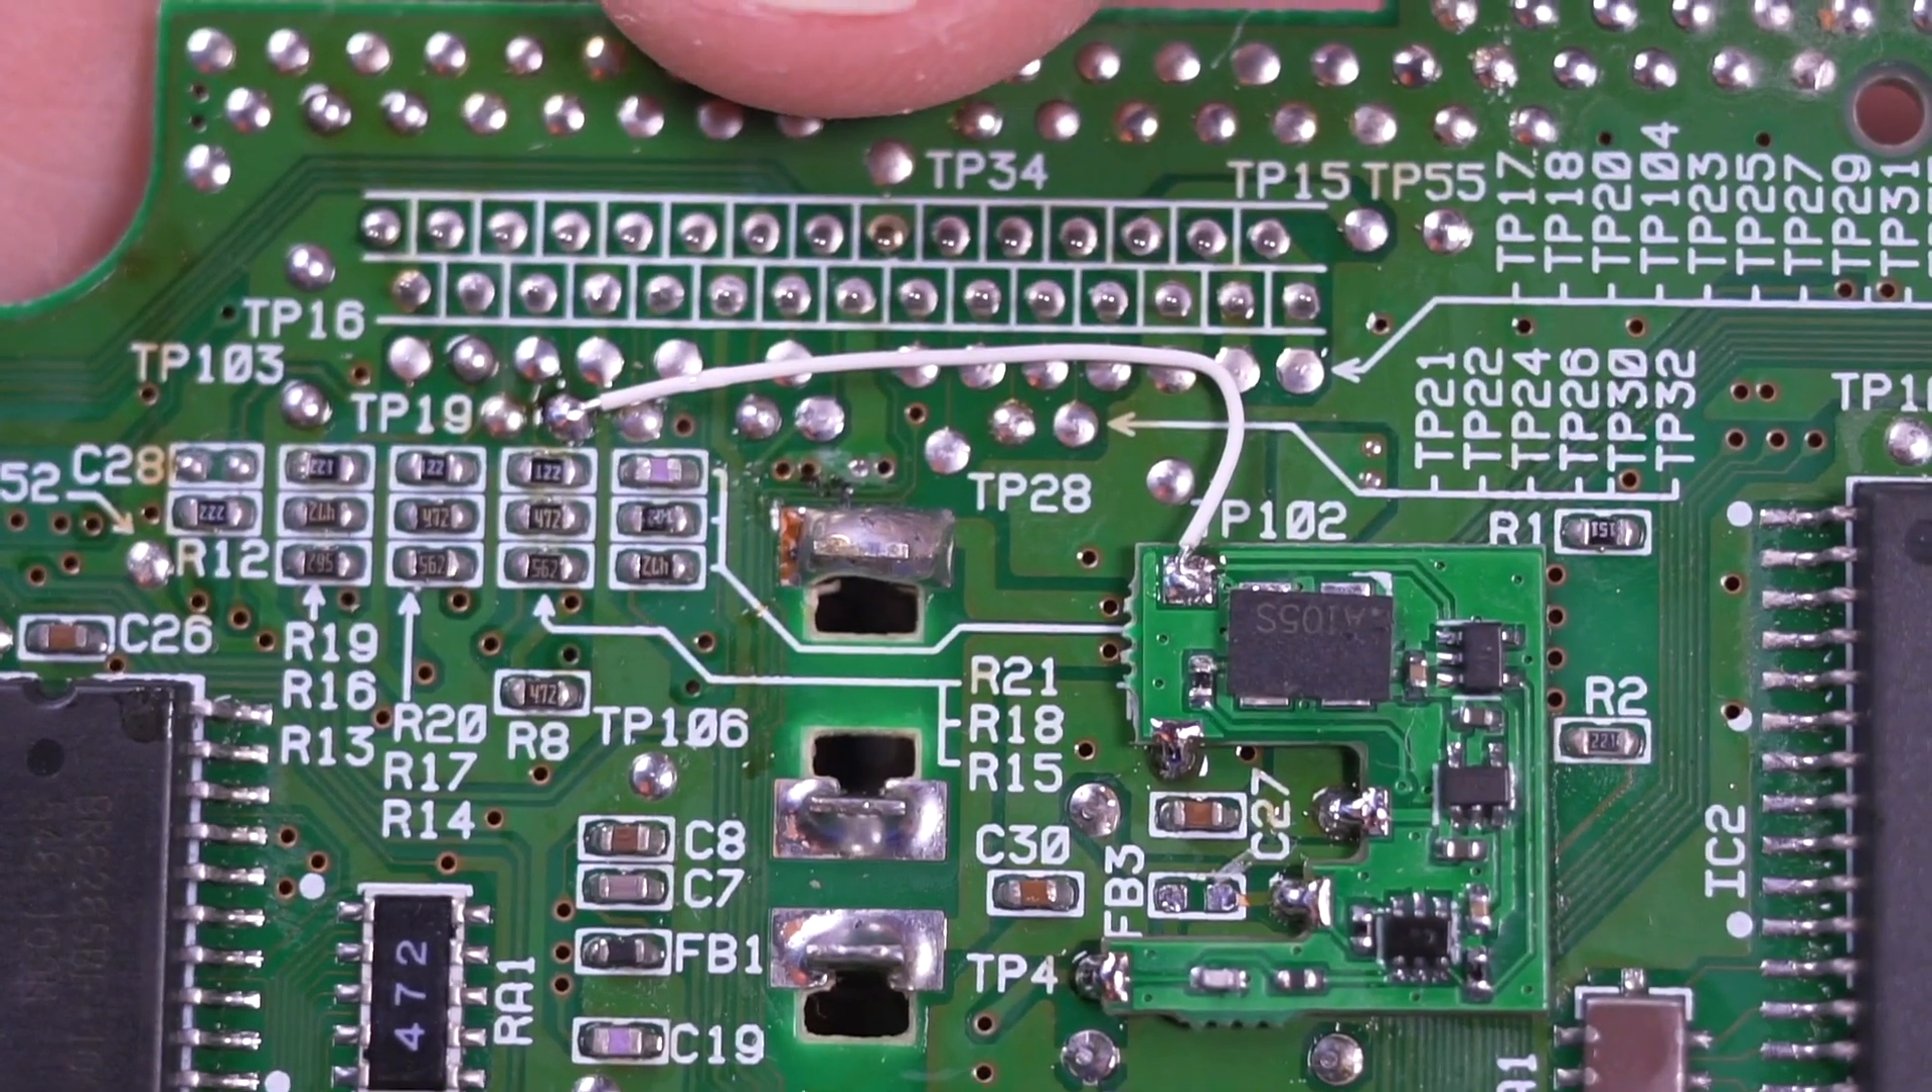And this is the oscillator board fully installed.